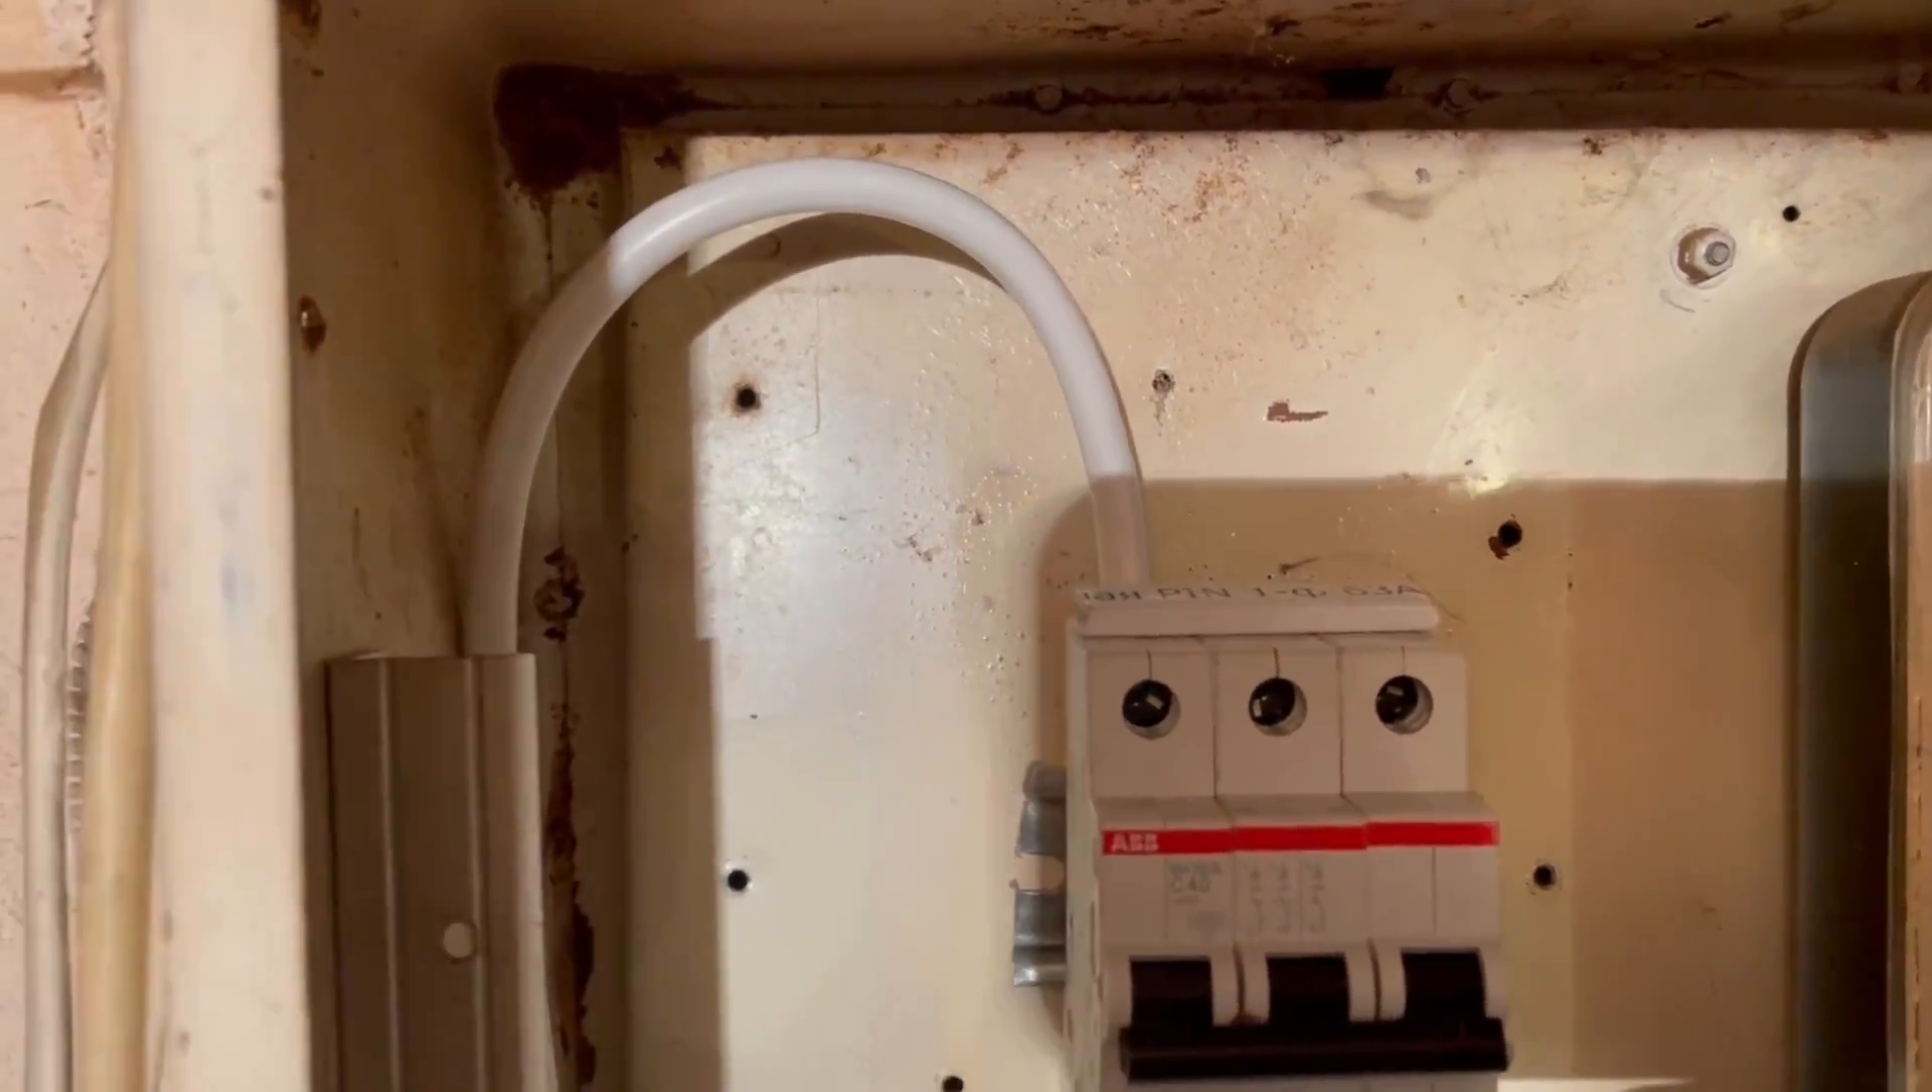Видишь, сейчас здесь вставлен пока один провод.